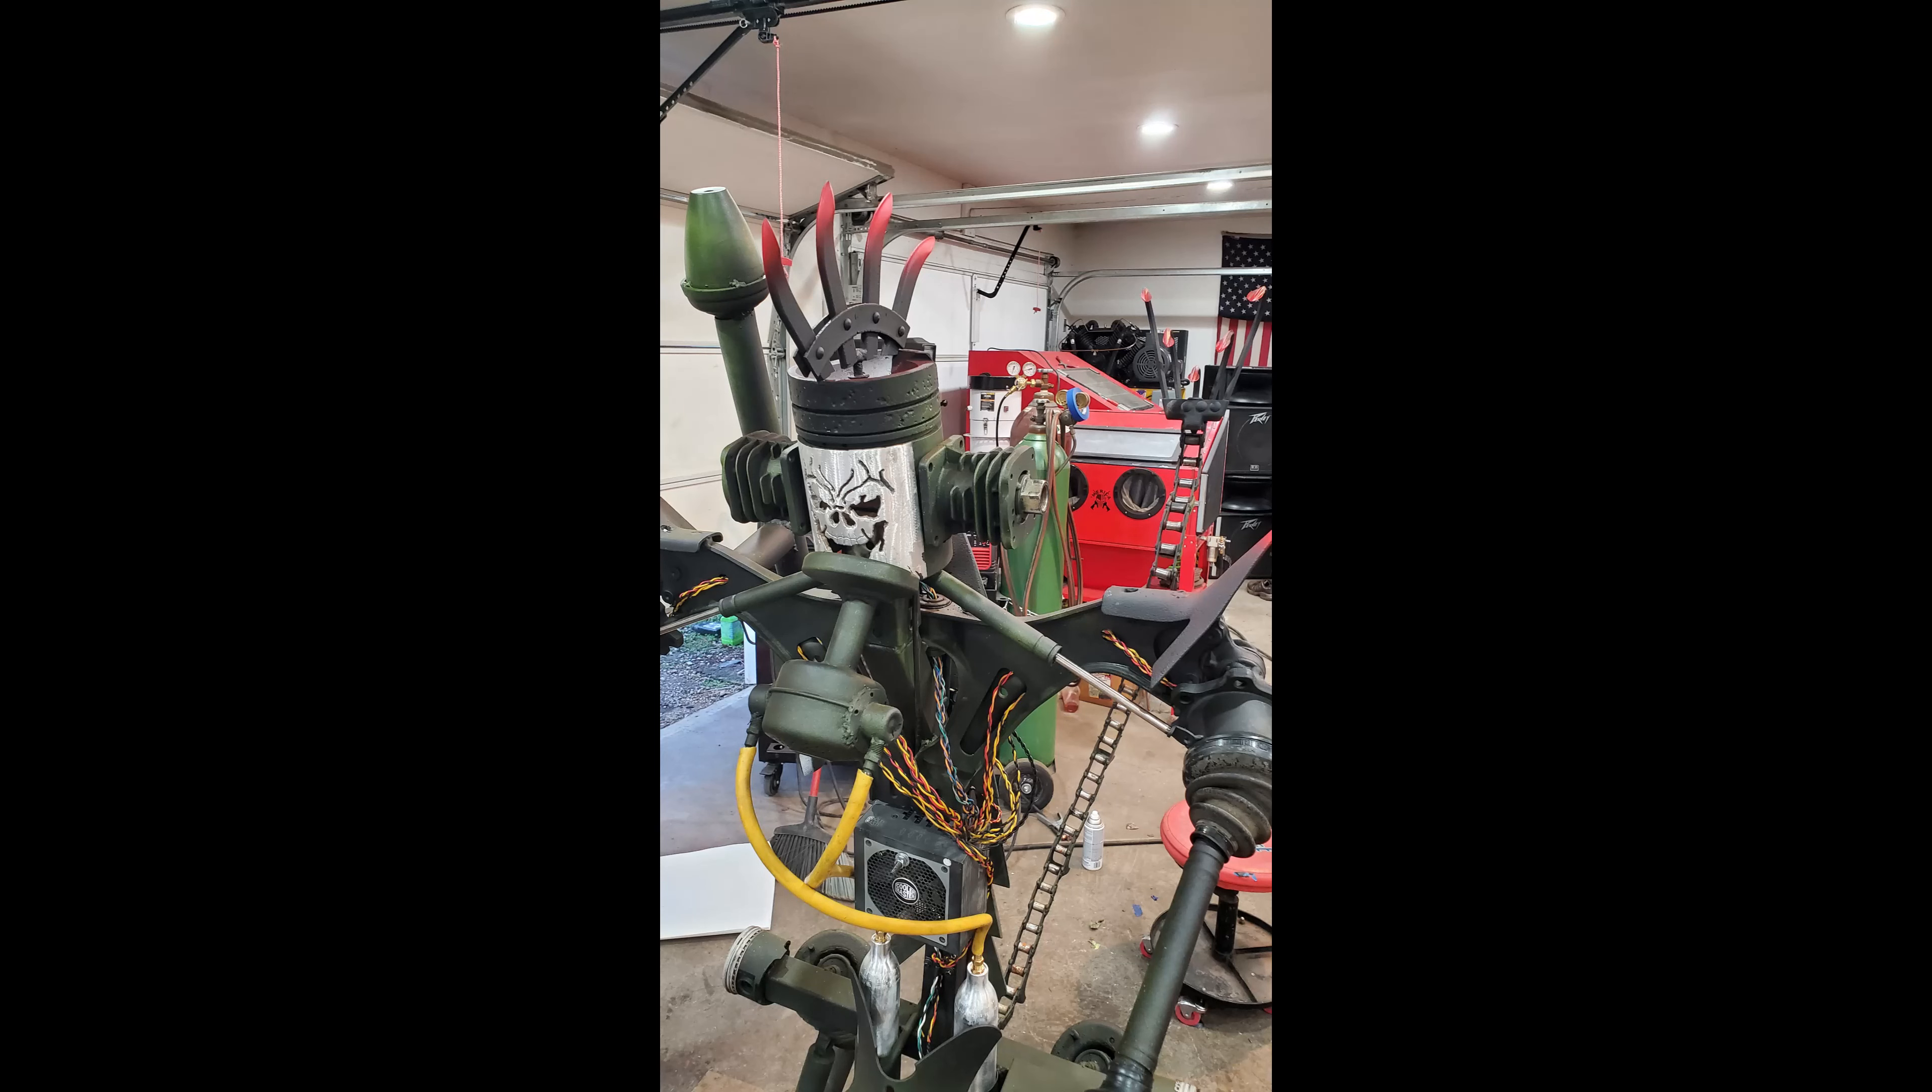We added the rubber tubing and the power supply from a computer to kind of give him that biomech feel.